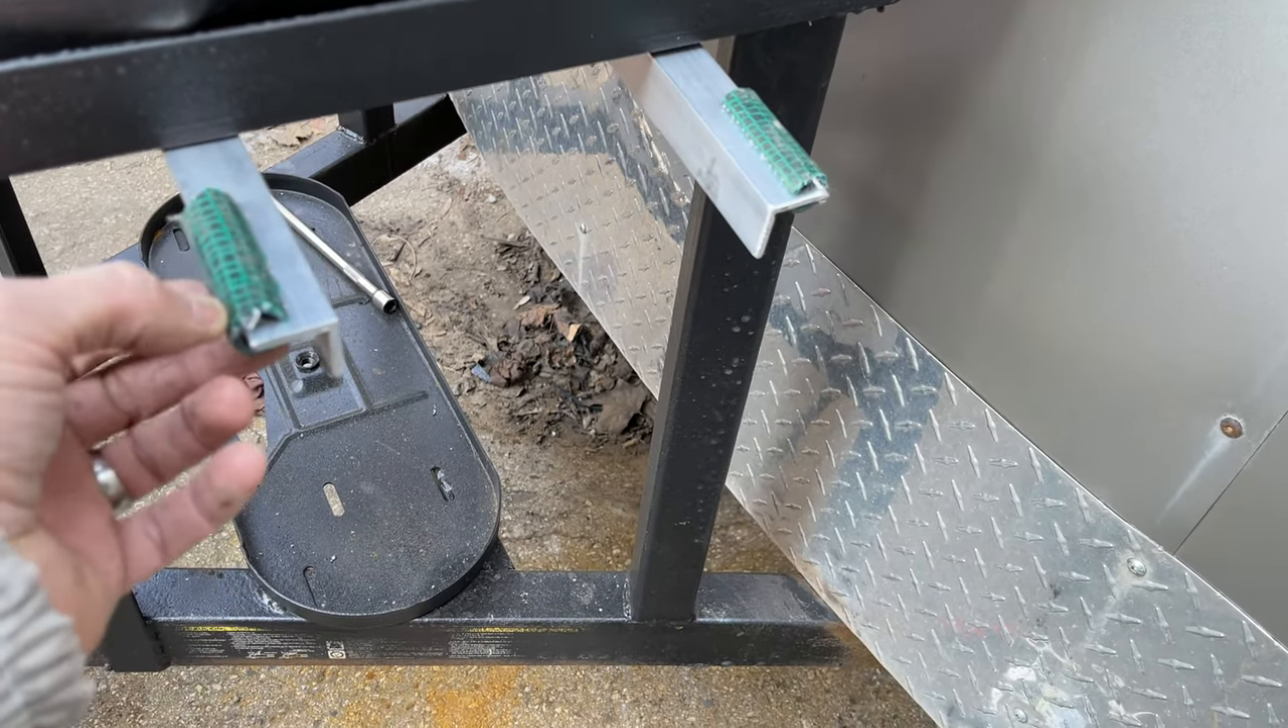I just put a little piece of hose on here just to give it a little bit of cushion.